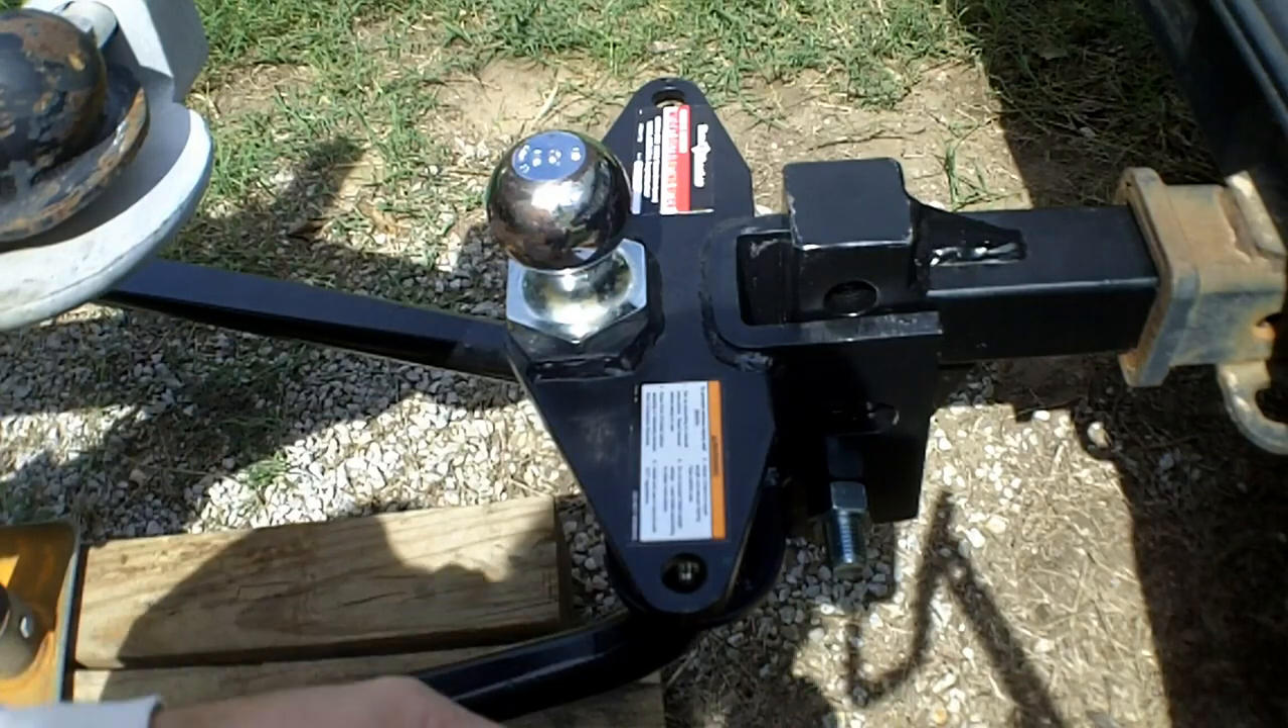I've installed the hitch in here, and I also have the arms put in.